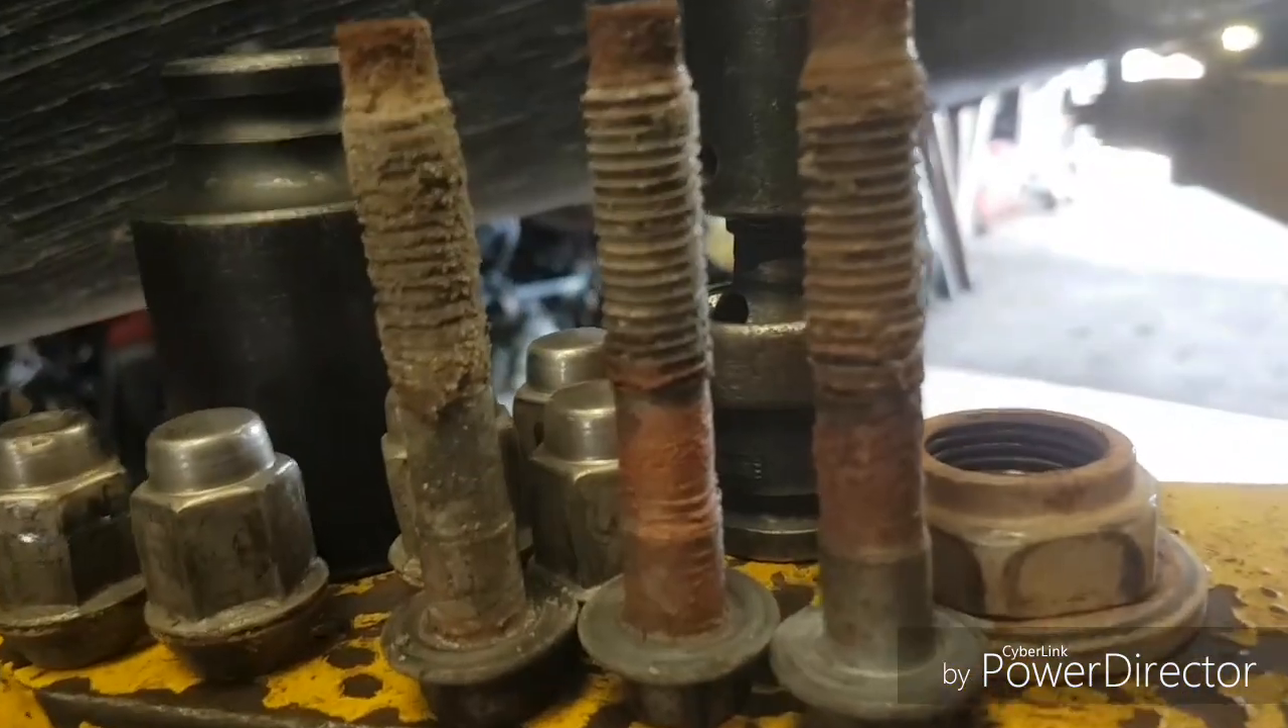Got the bolts out. See the threads?